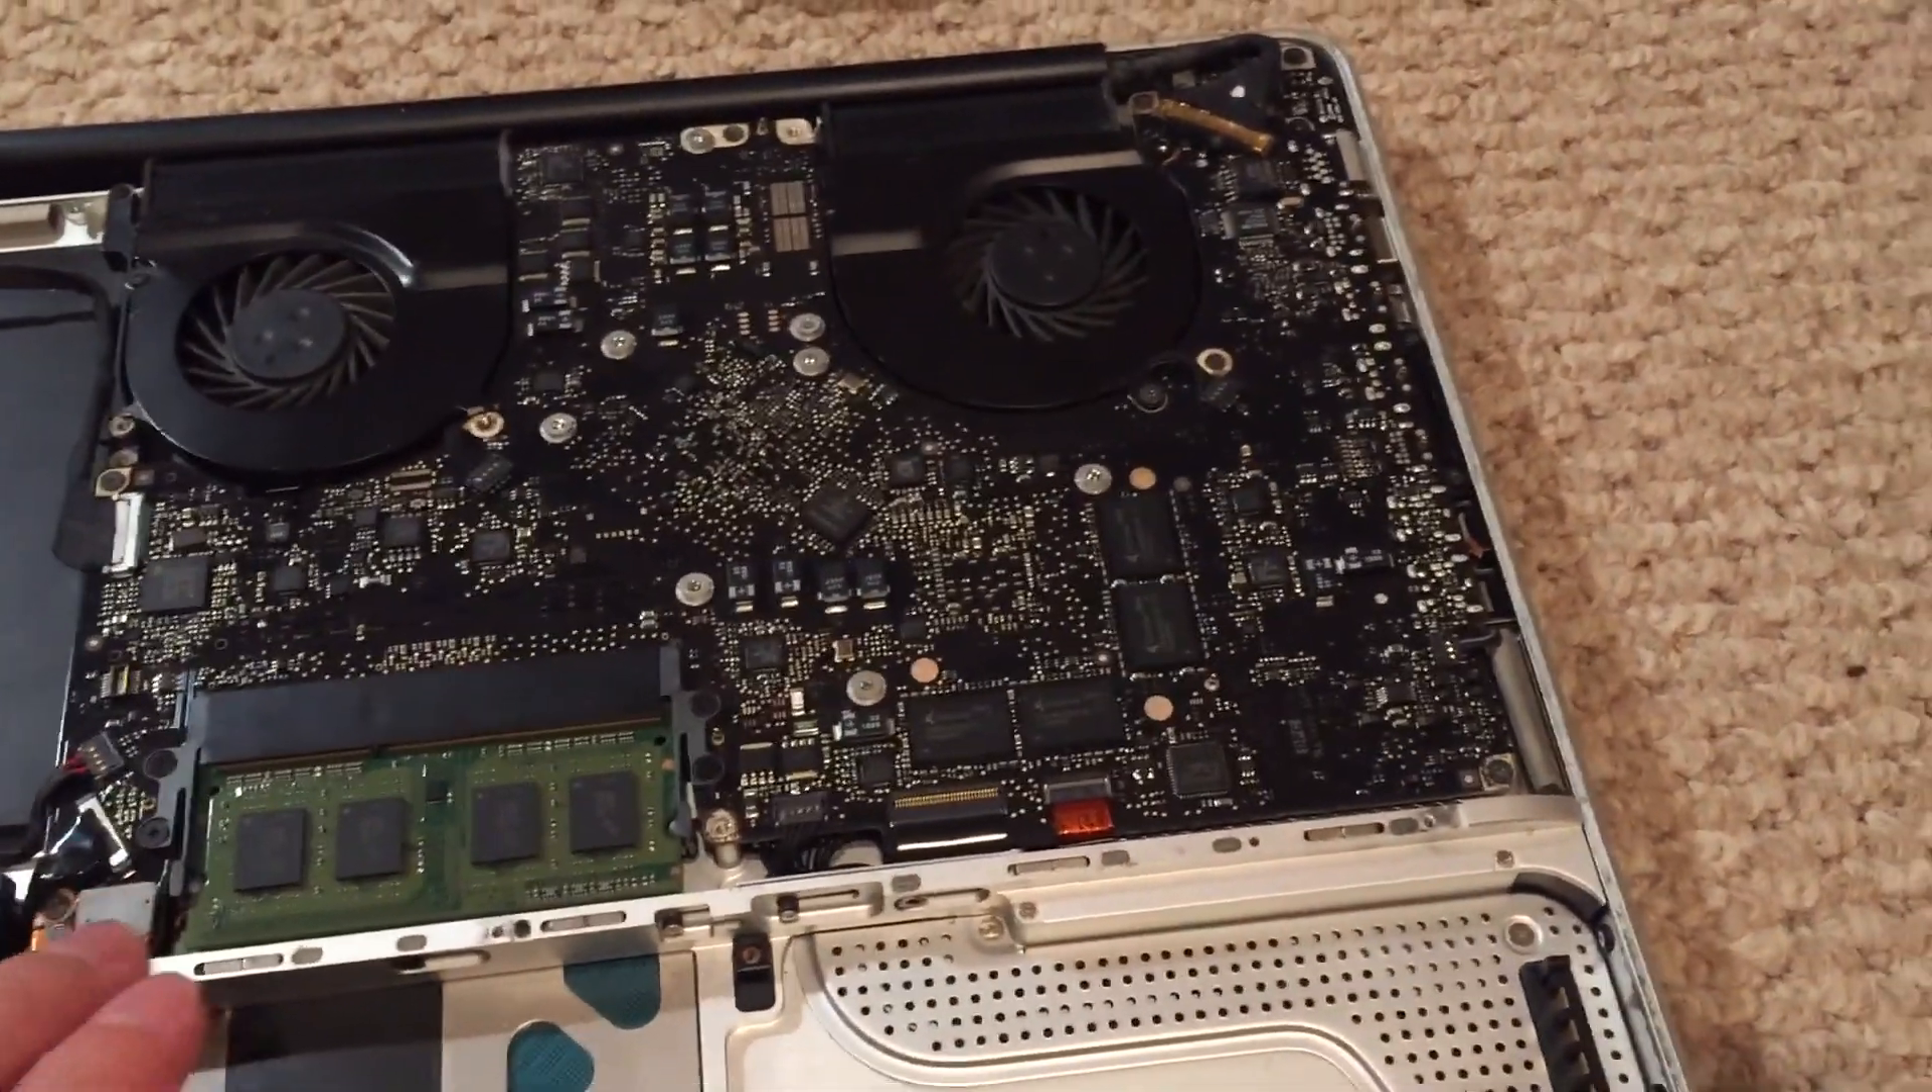So as you can see here, I've gotten the board installed in the chassis.